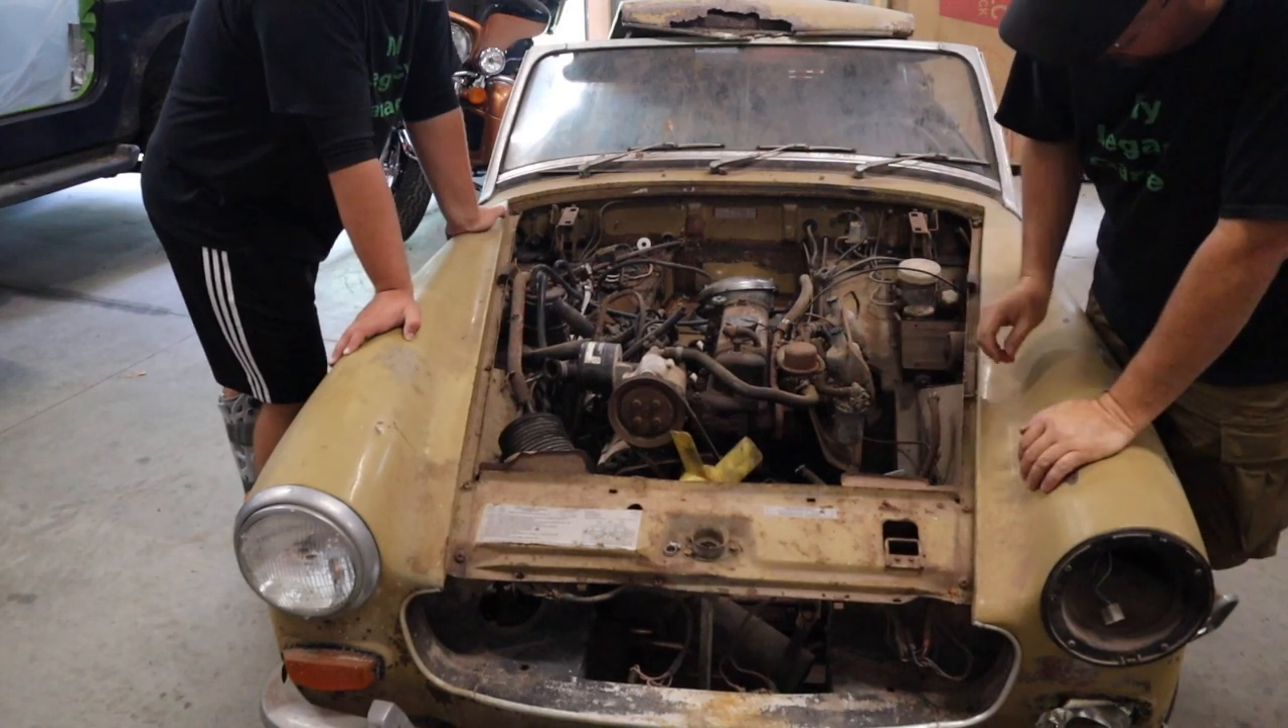The airbox is off of it. Radiator is gone. Smog pump is still on it.